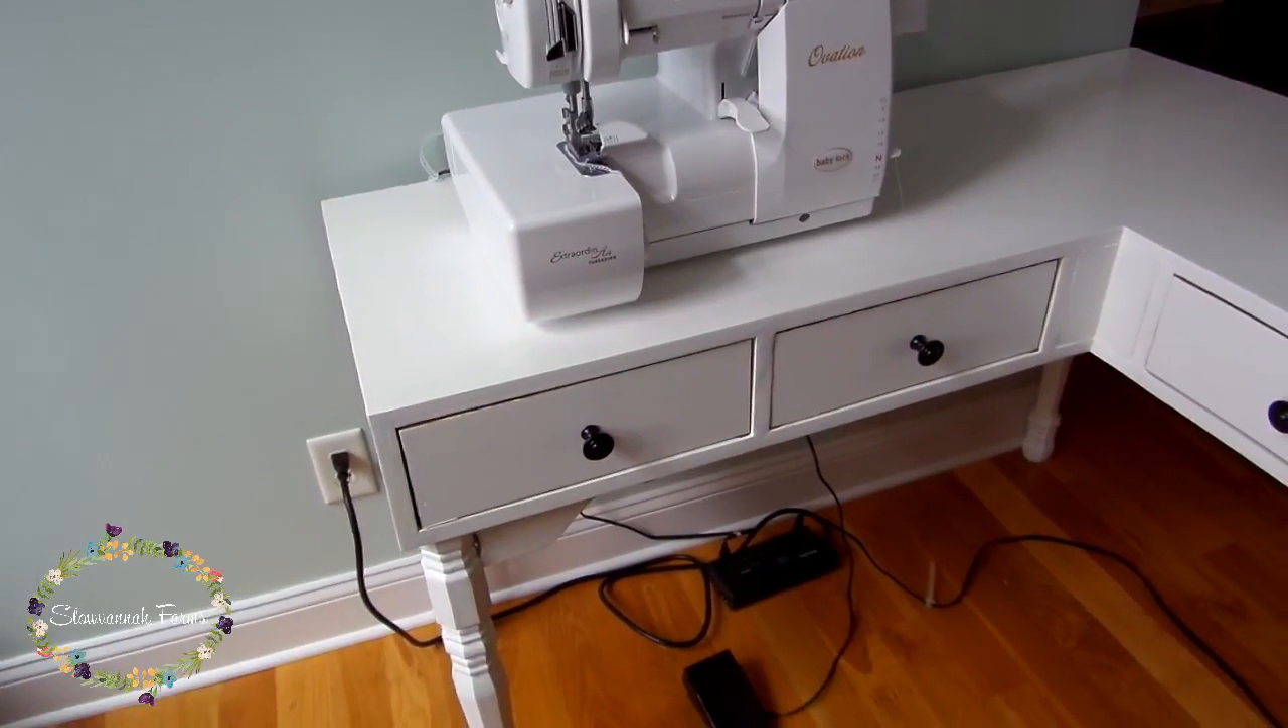Here's the finished desk once everything was painted and the drawers were installed.